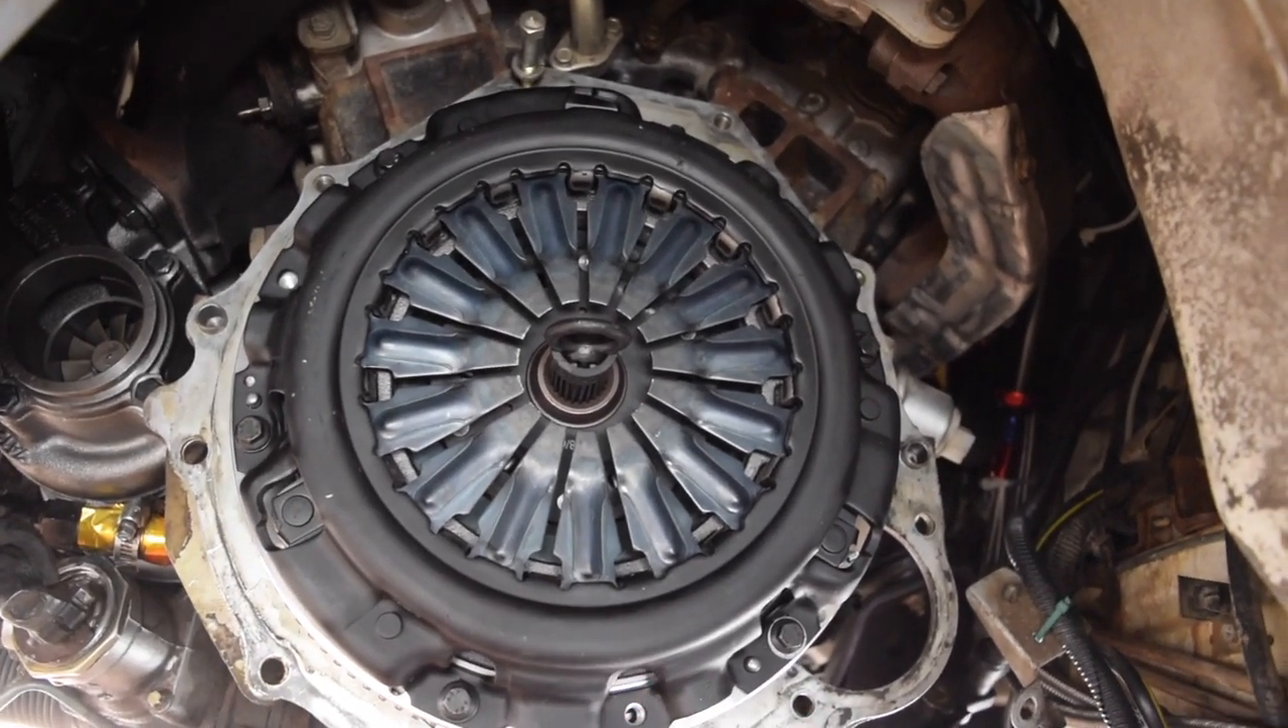All right, guys, we have our brand new clutch in now.